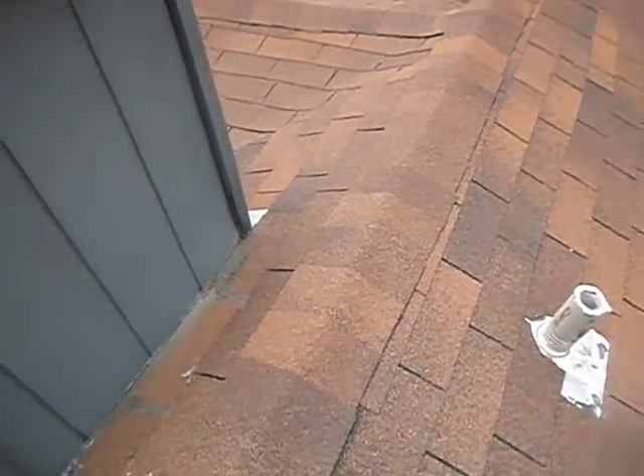The siding is supposed to be a minimum of two inches a minimum of two inches above the roof covering as per the manufacturer so our siding is too close there.